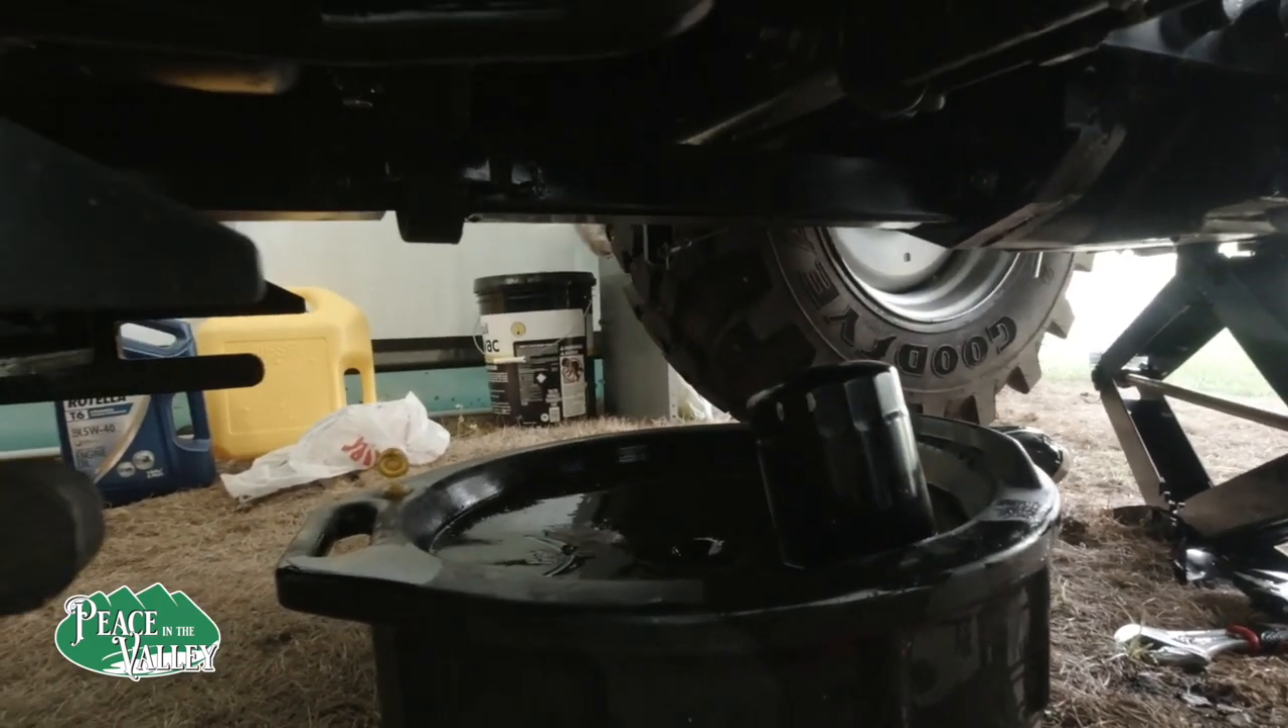Just about done. And we did get the filter off right here.